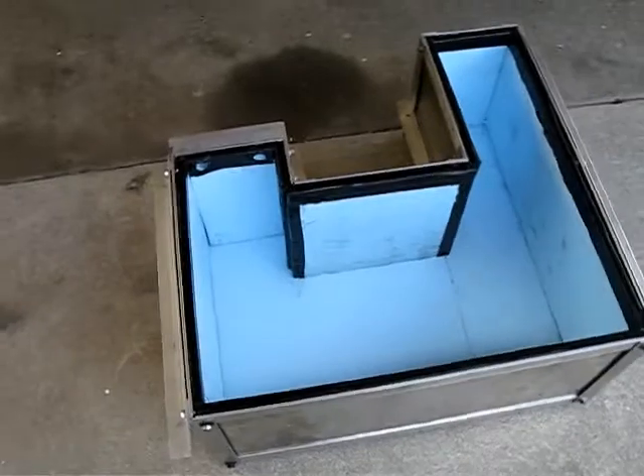And here's what the battery box looks like with all of the blue foam insulation inside.